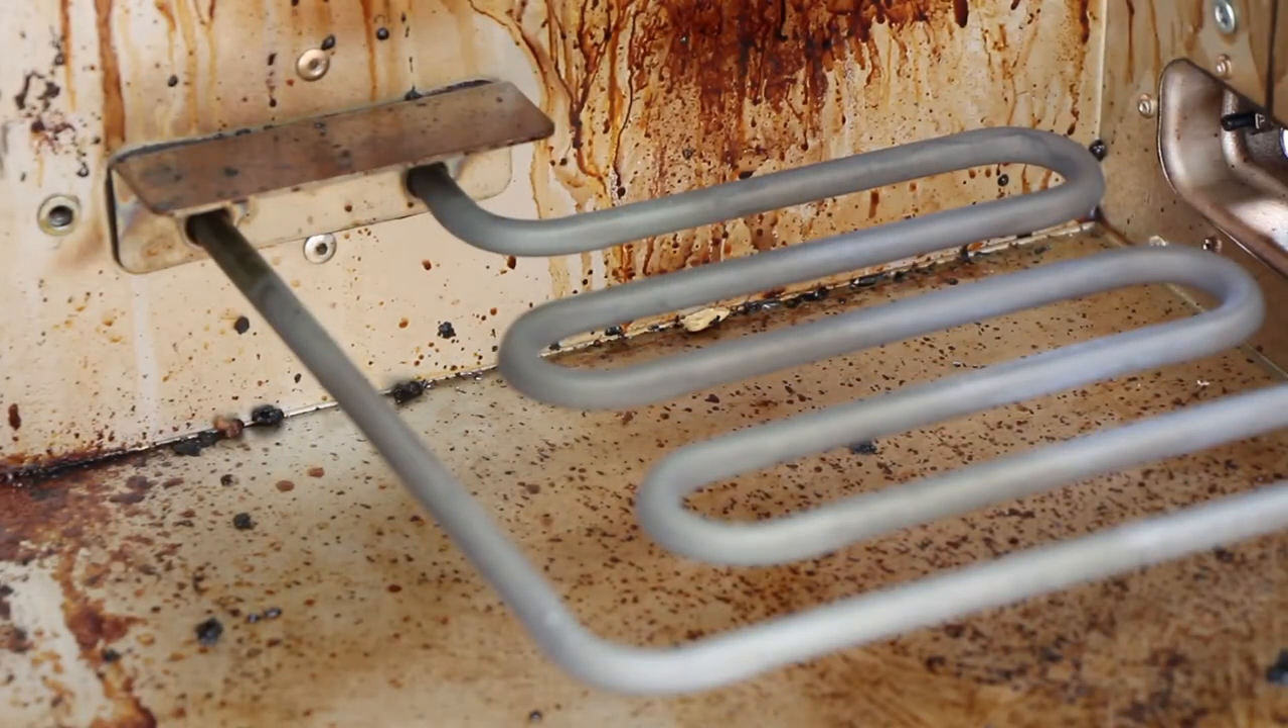Okay, so we've exposed the heating element.